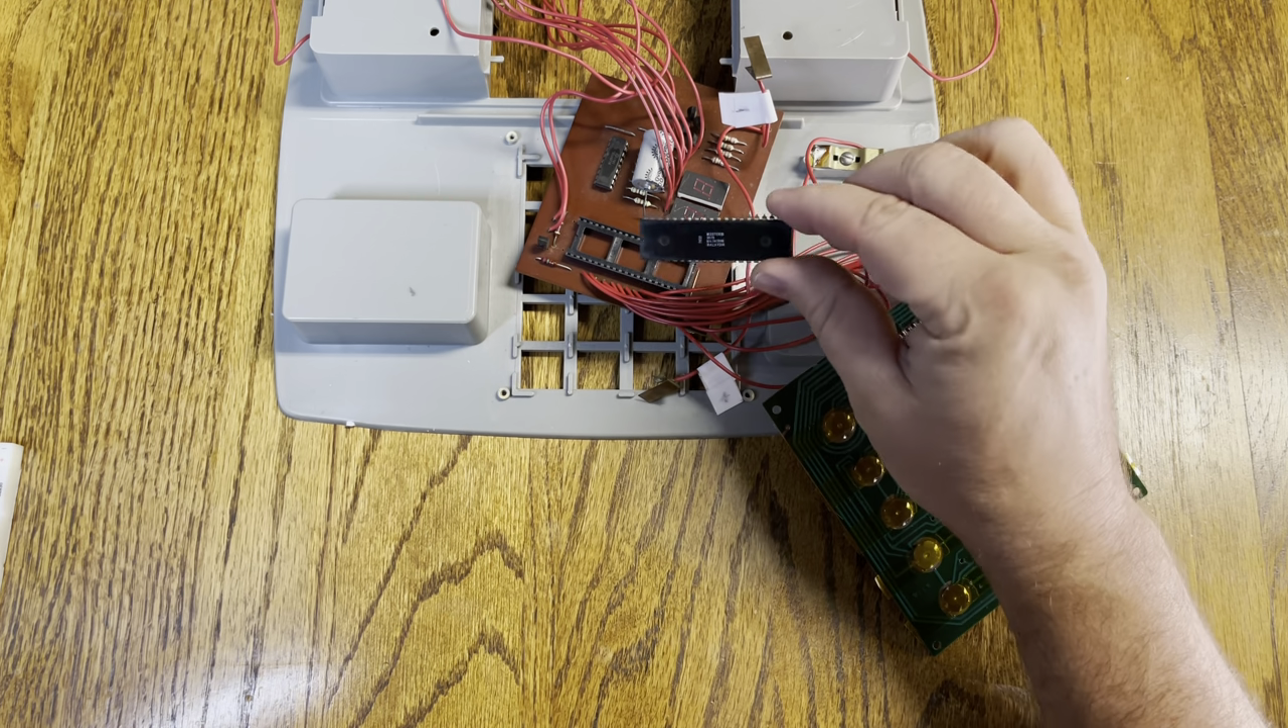I've got the Mastec 3870 popped out.